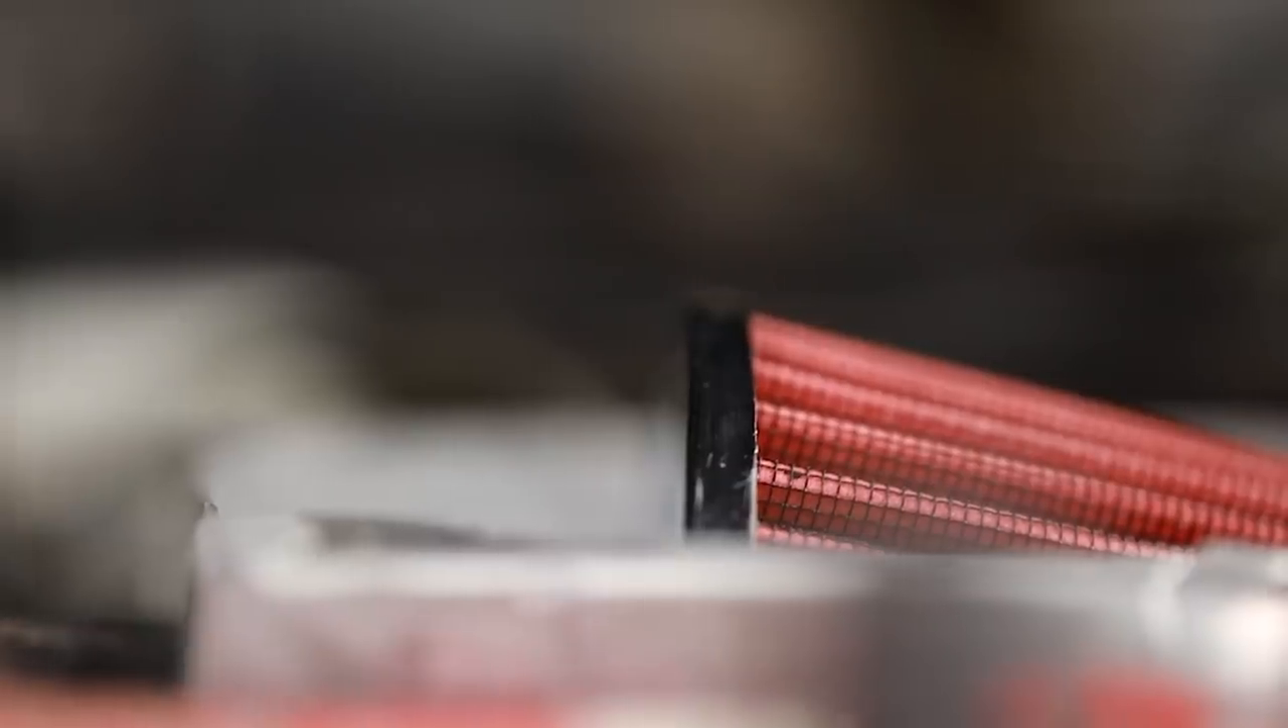The filter protrudes out of the top of this flat surface that is our air box the filter is just it's too big for a space this small.